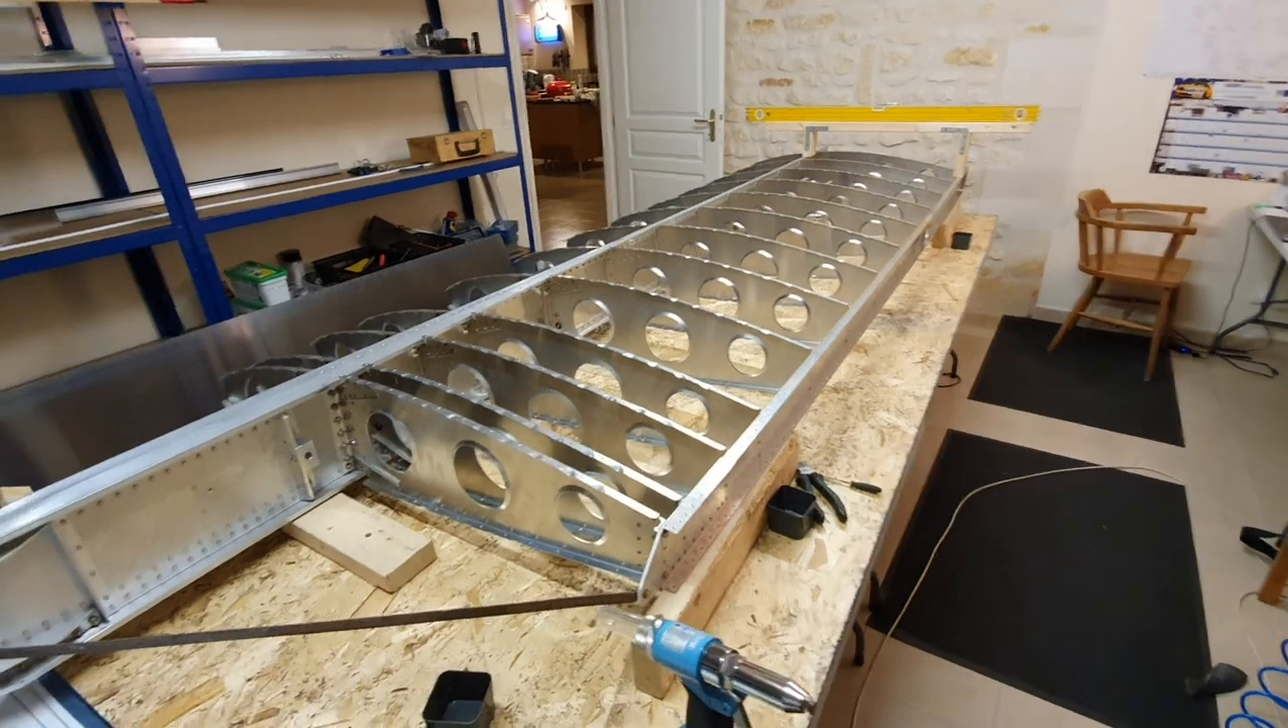We've got the basic wing box assembly all together all 13 sets of ribs are in place that includes the wing roots ribs as well.